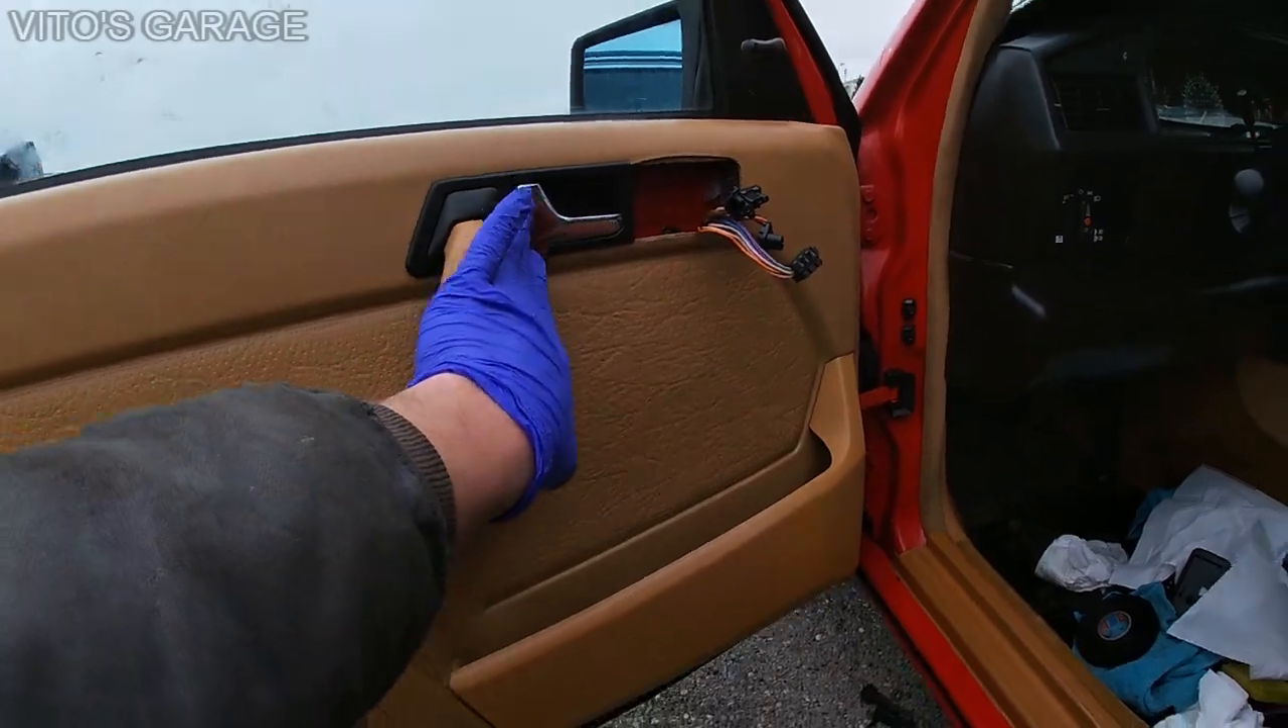I just have to put the window switch back on.